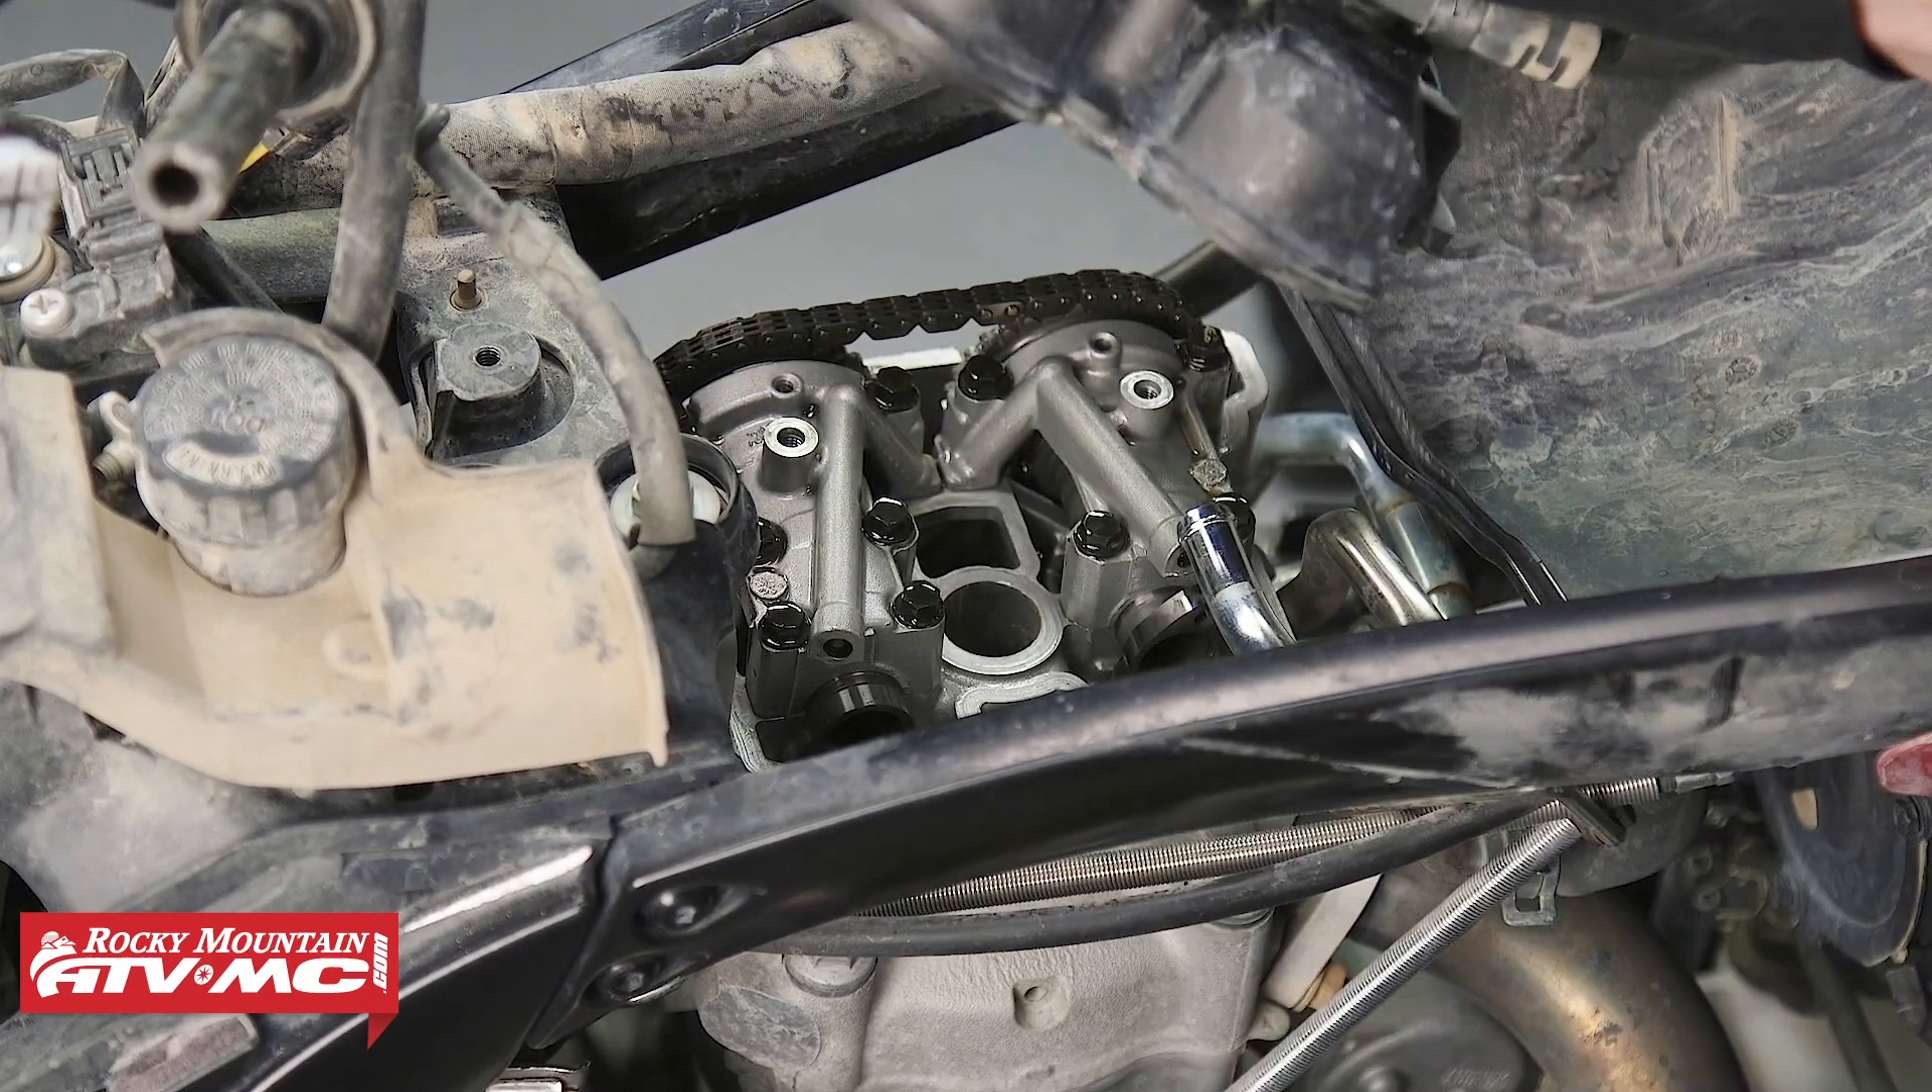With our valve cover removed, we can now get the engine at top dead center compression.